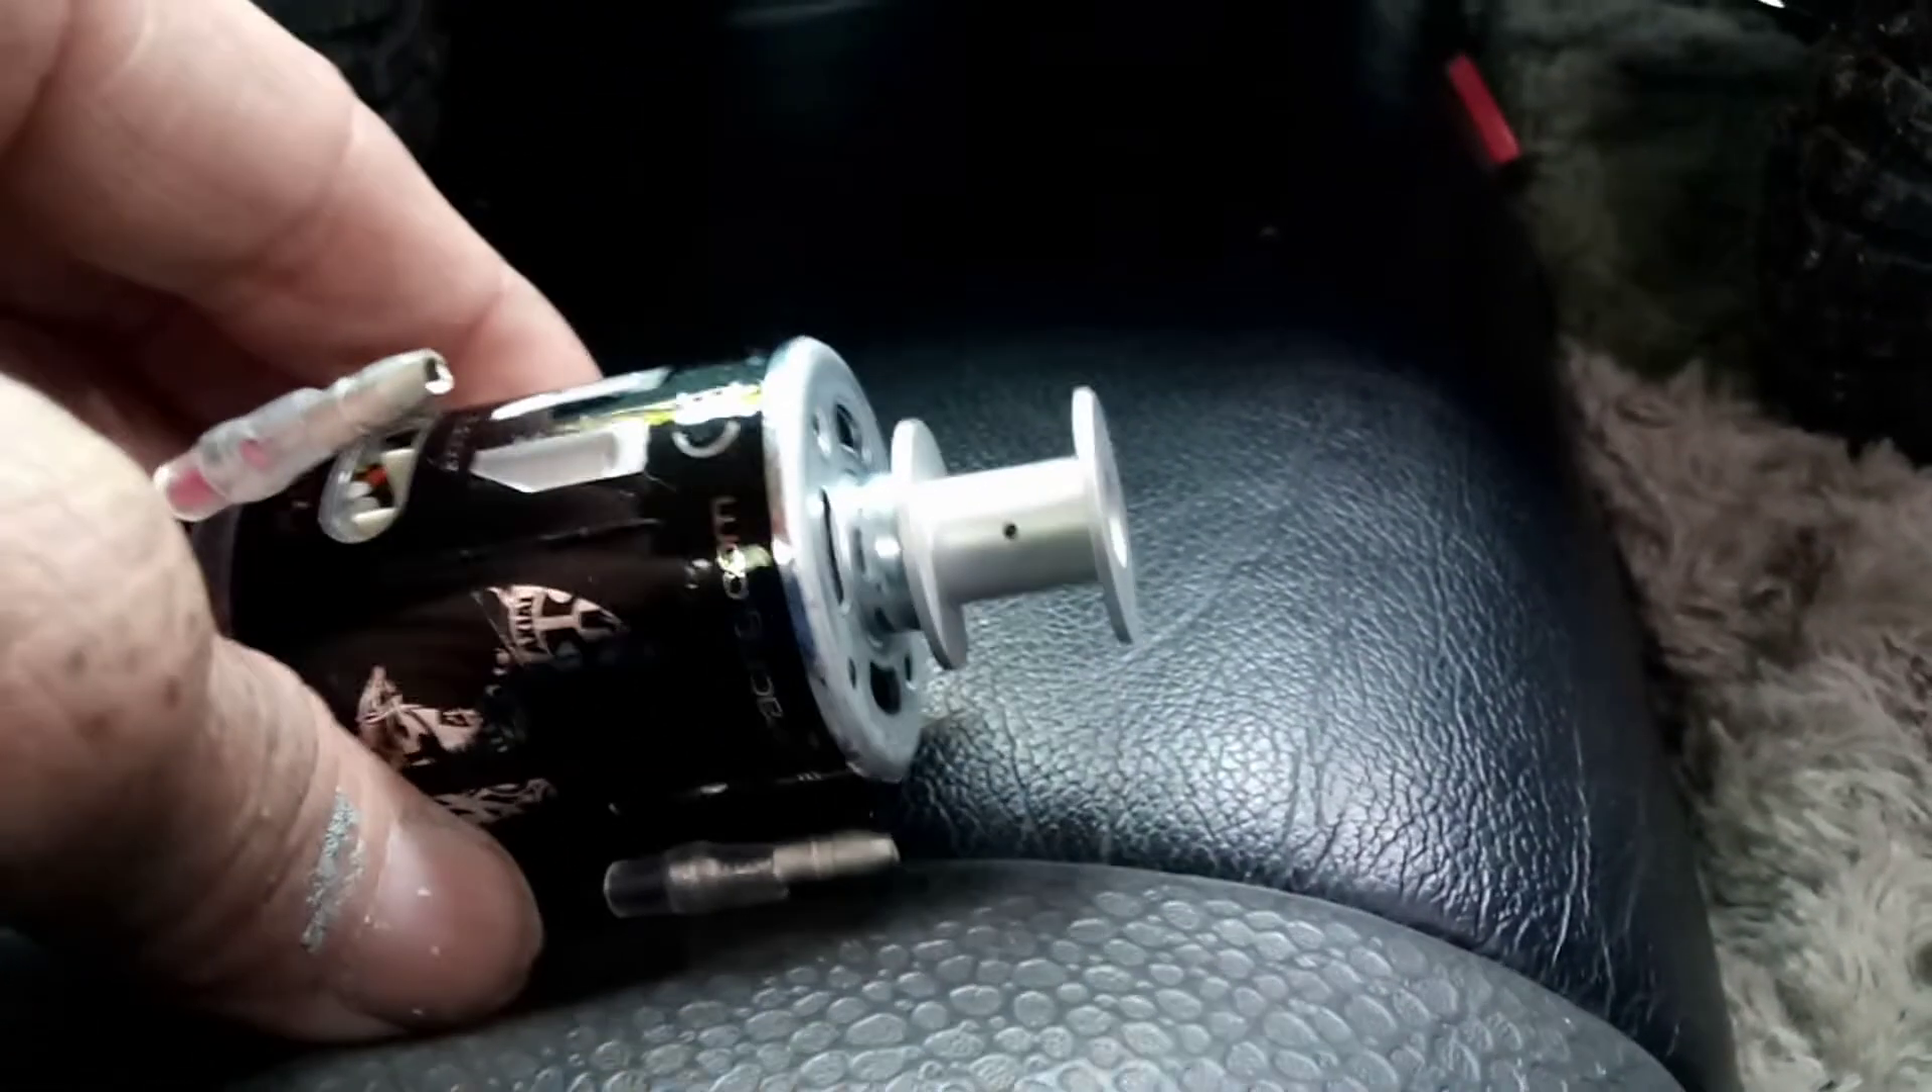I took the pulley they gave me and put it on this motor shaft here.